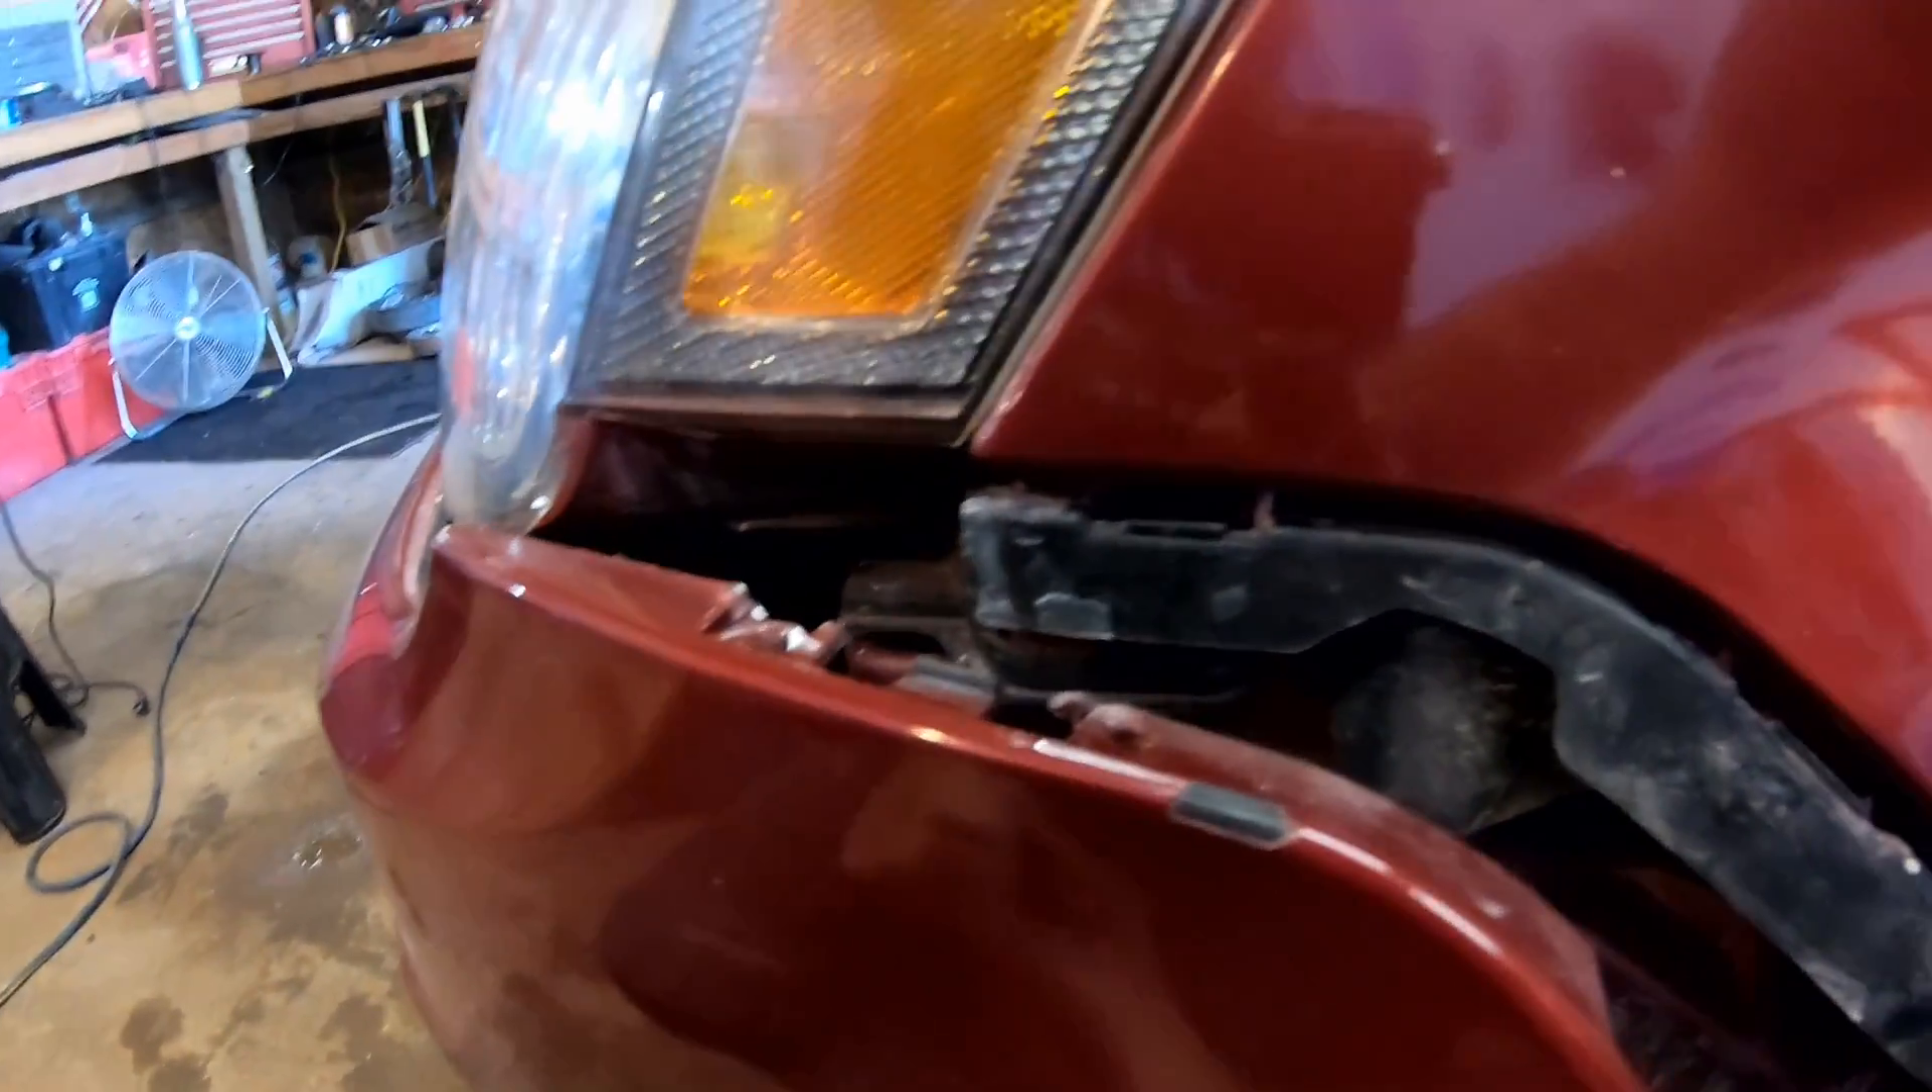And the way it is is this plastic bracket actually clicks into the fender here with just clips. But for some reason, this isn't wanting to stay clicked into the plastic bracket for some reason.